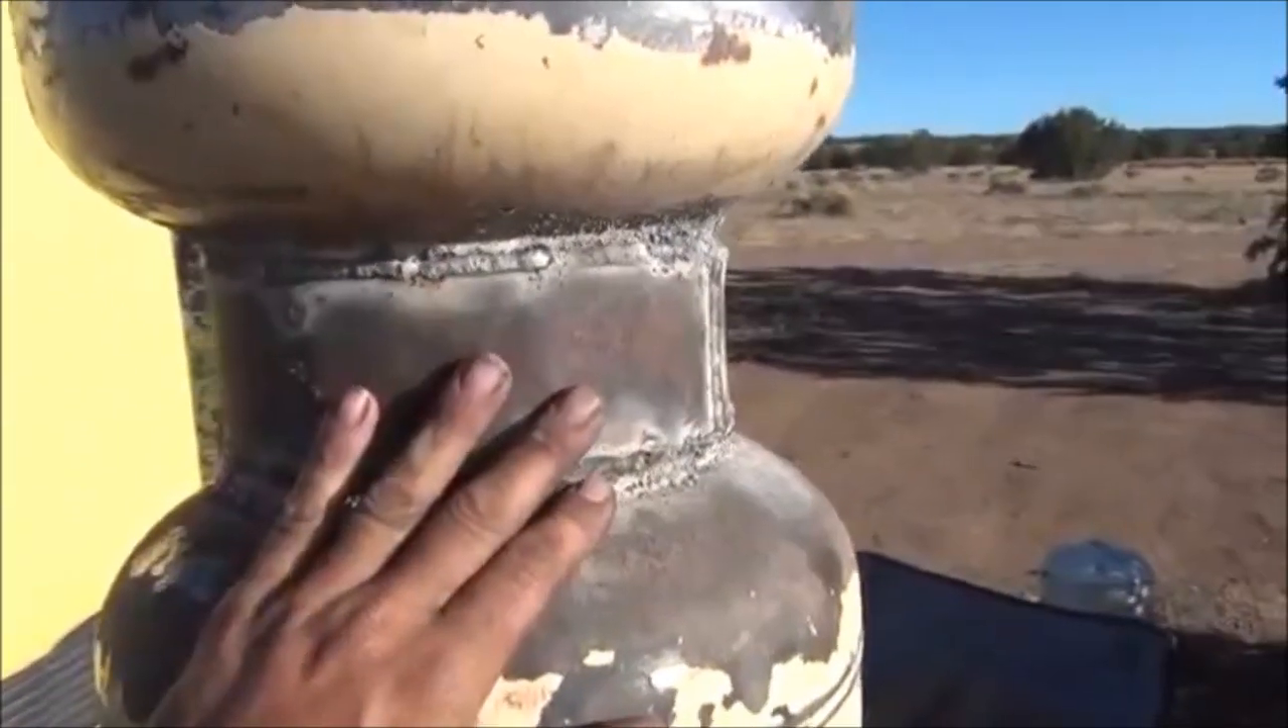We've put an extra piece of steel quarter inch all the way around our reactor zone here our reduction zone.